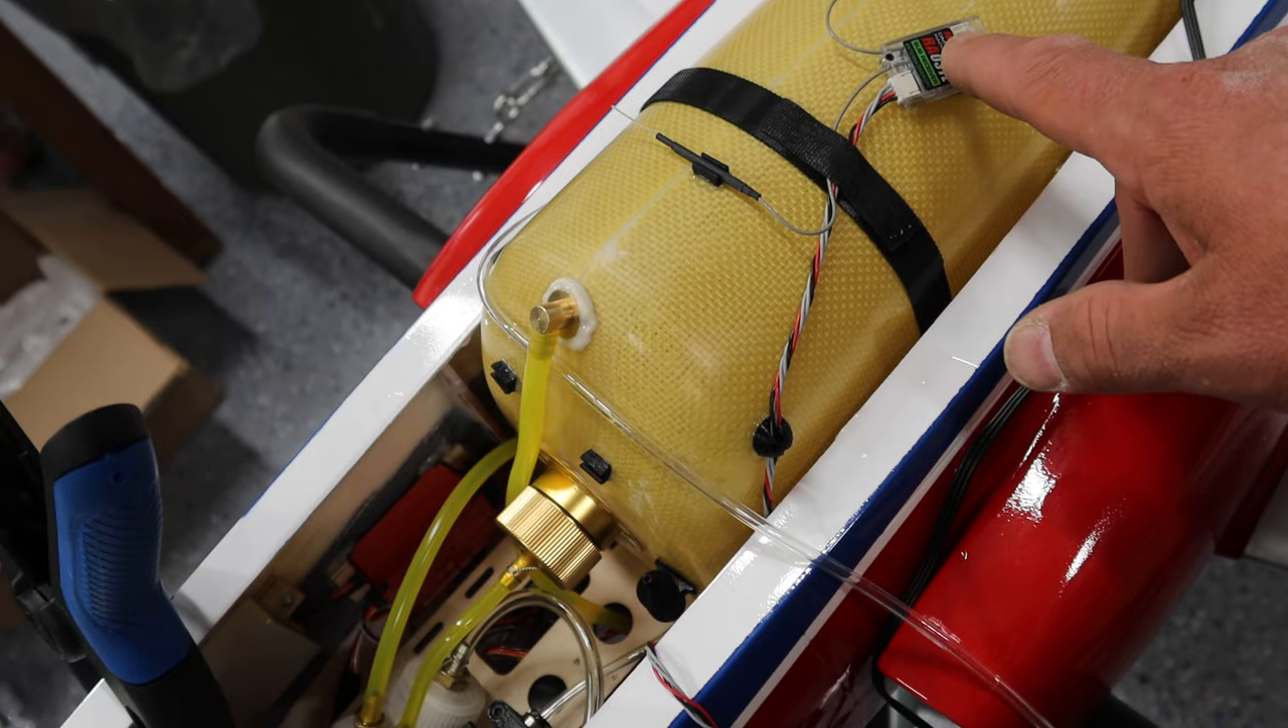Mounted one of the receivers on top of the tank here and that positioning should be good.